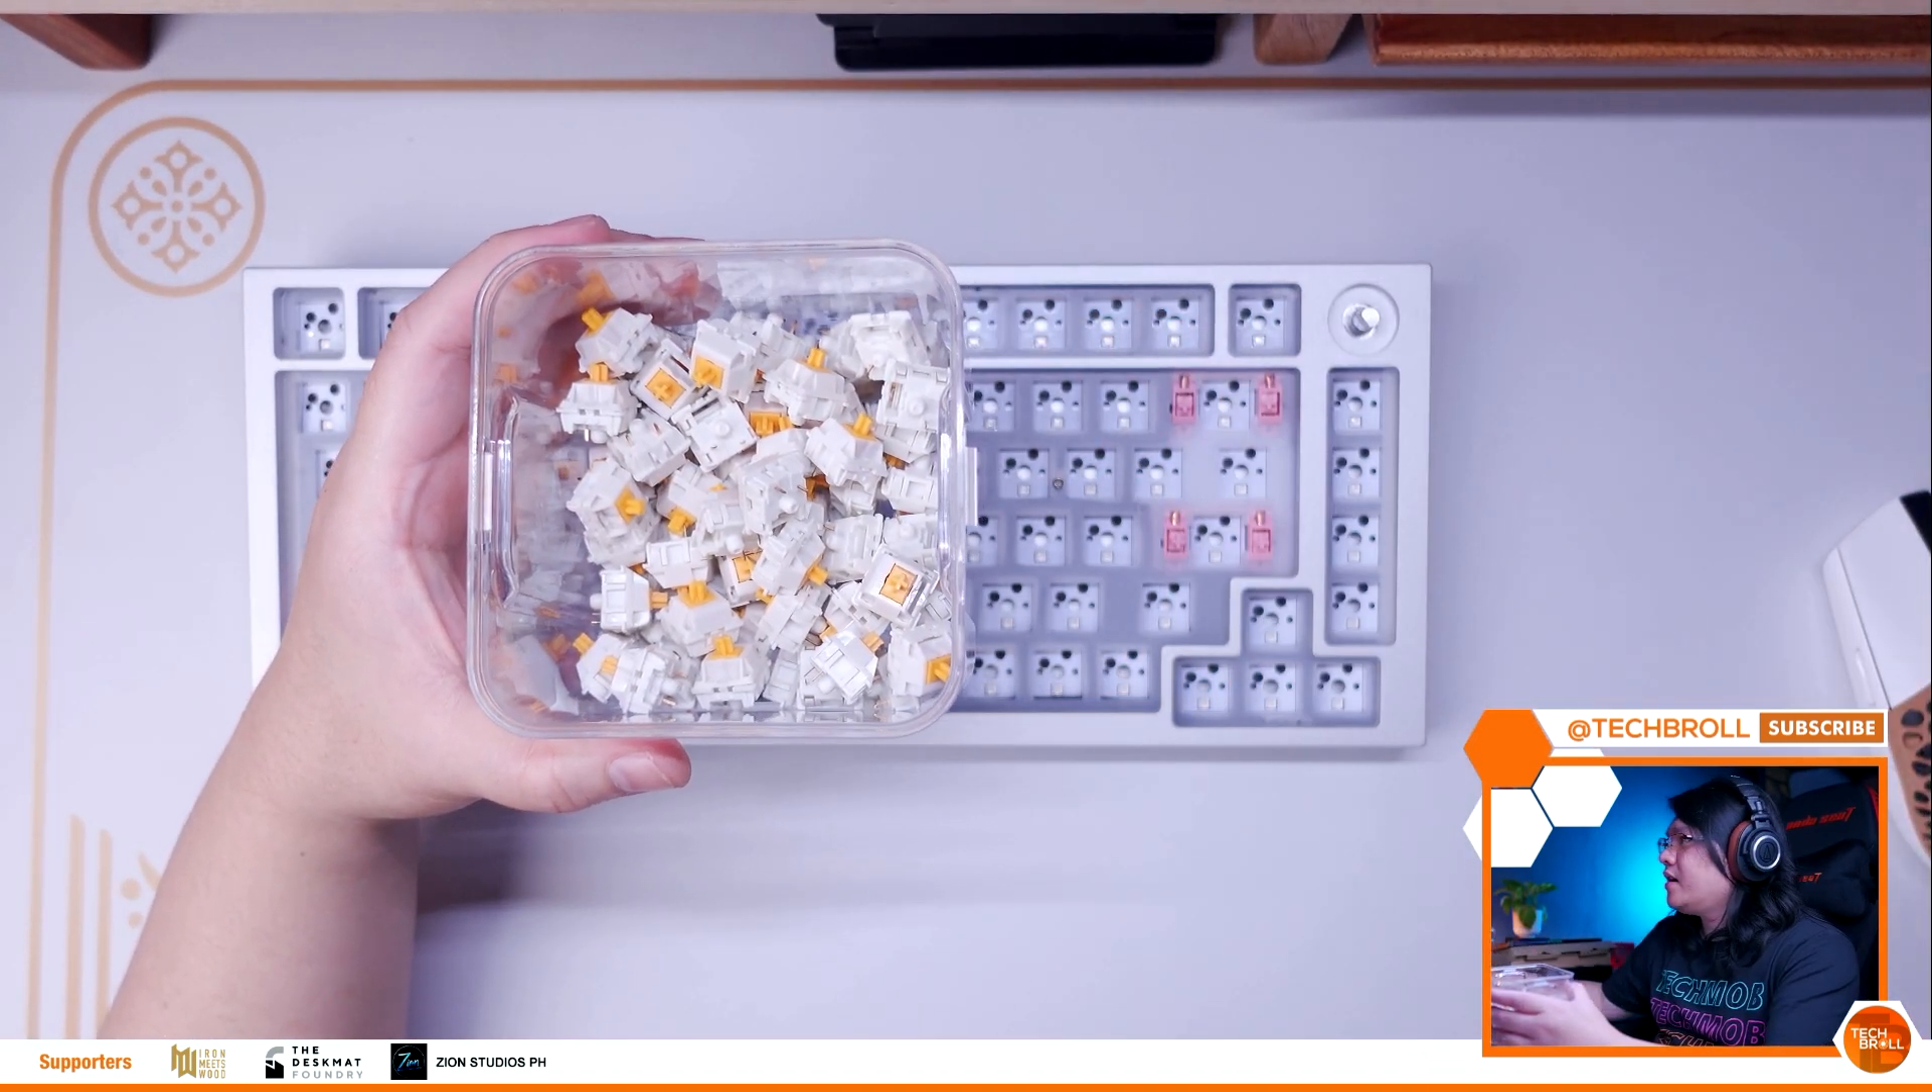Alright guys, we're almost done with the build. All that is left now is to install the switches and keycaps.